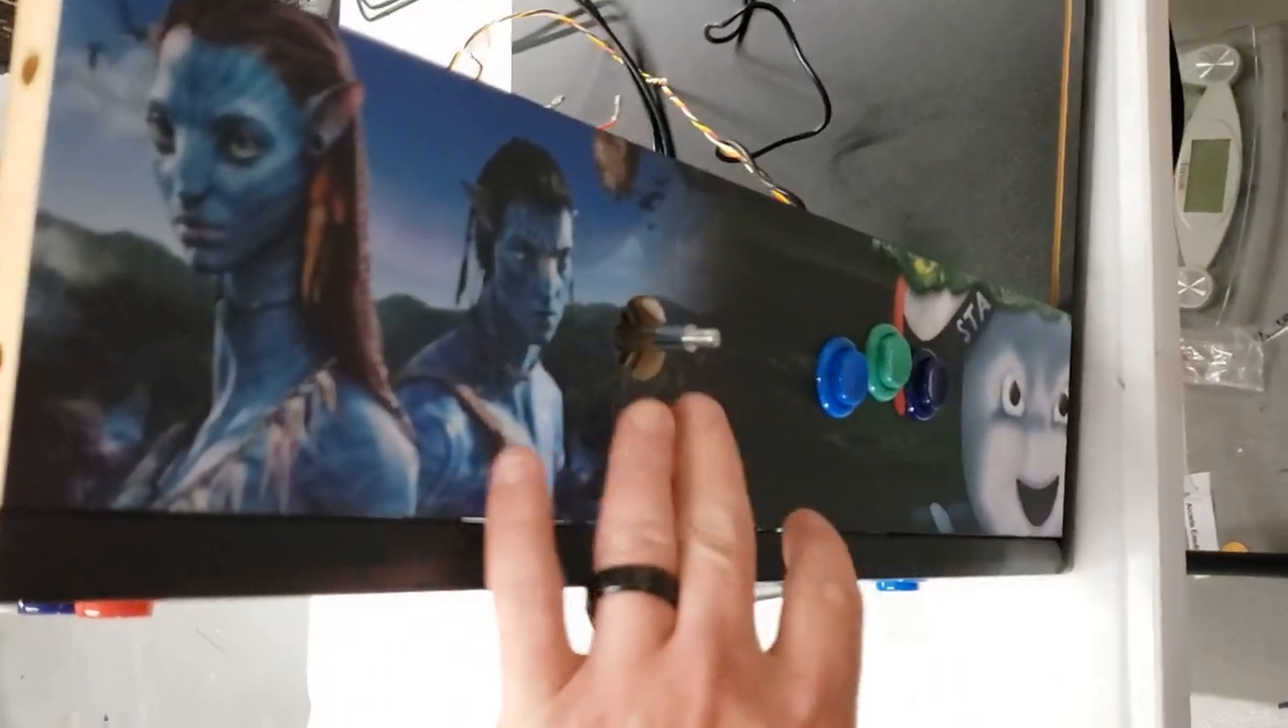I haven't put the ball top on yet.